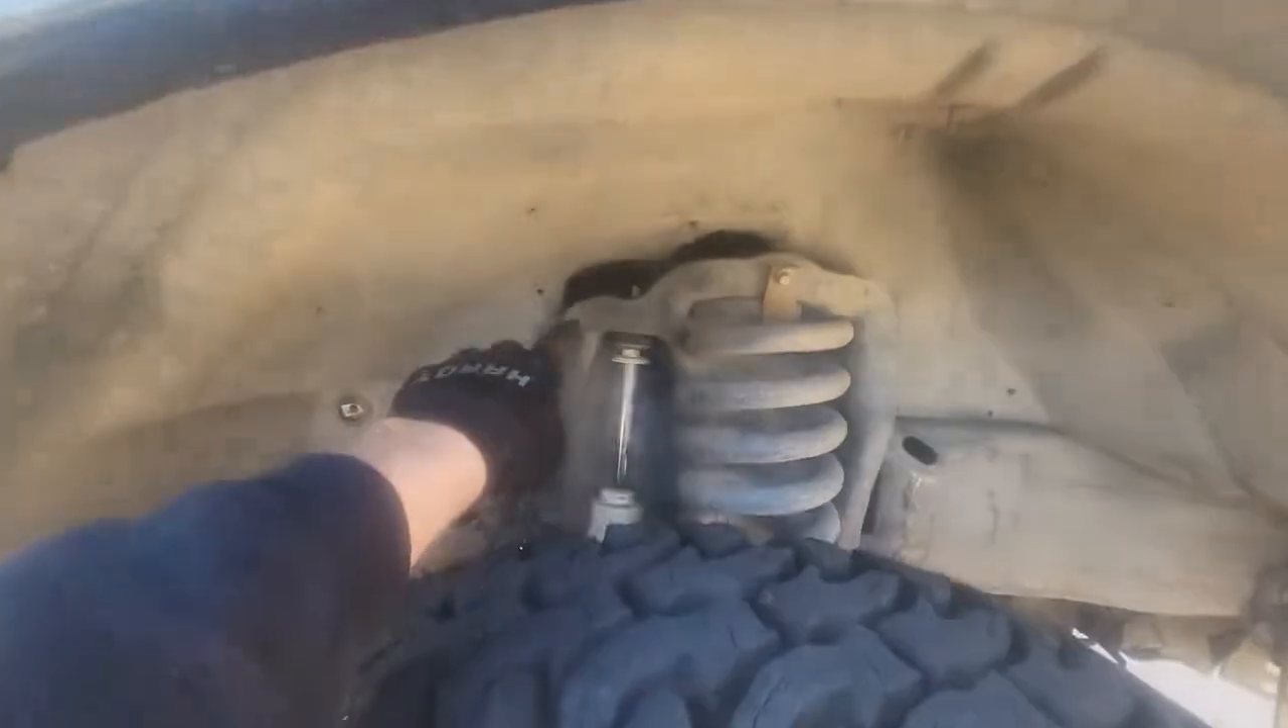You can see i still got this fender liner in here.